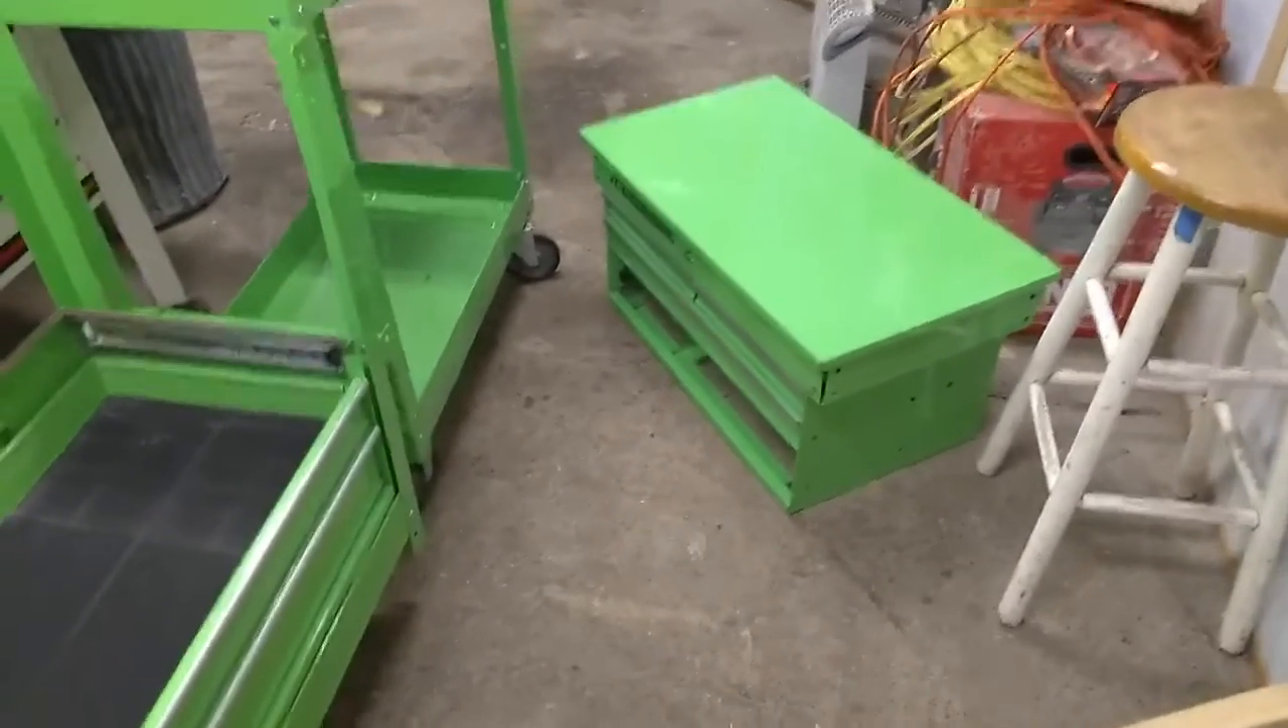So what we're going to do next is, as you can see, I have taken the top portion of this tech cart and put it on the ground.